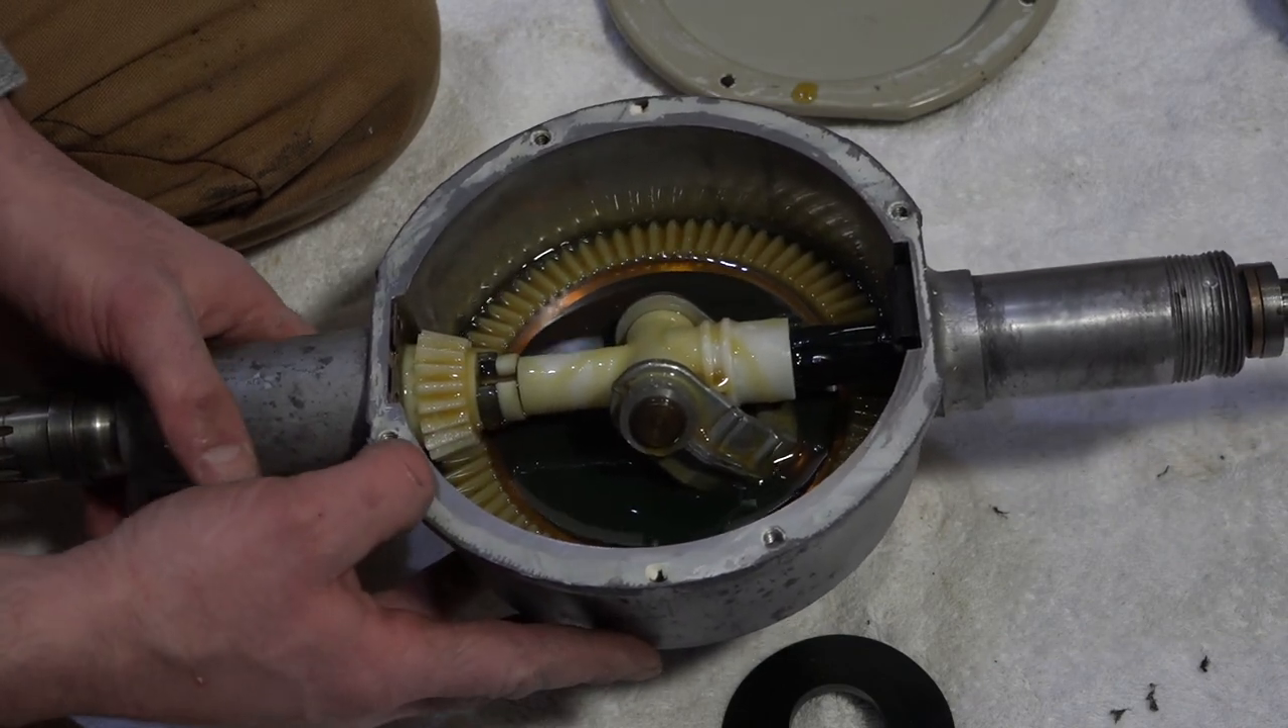So the last step we have is just to put the cover back on and then we have ourselves a freshly rebuilt orbital transmission.